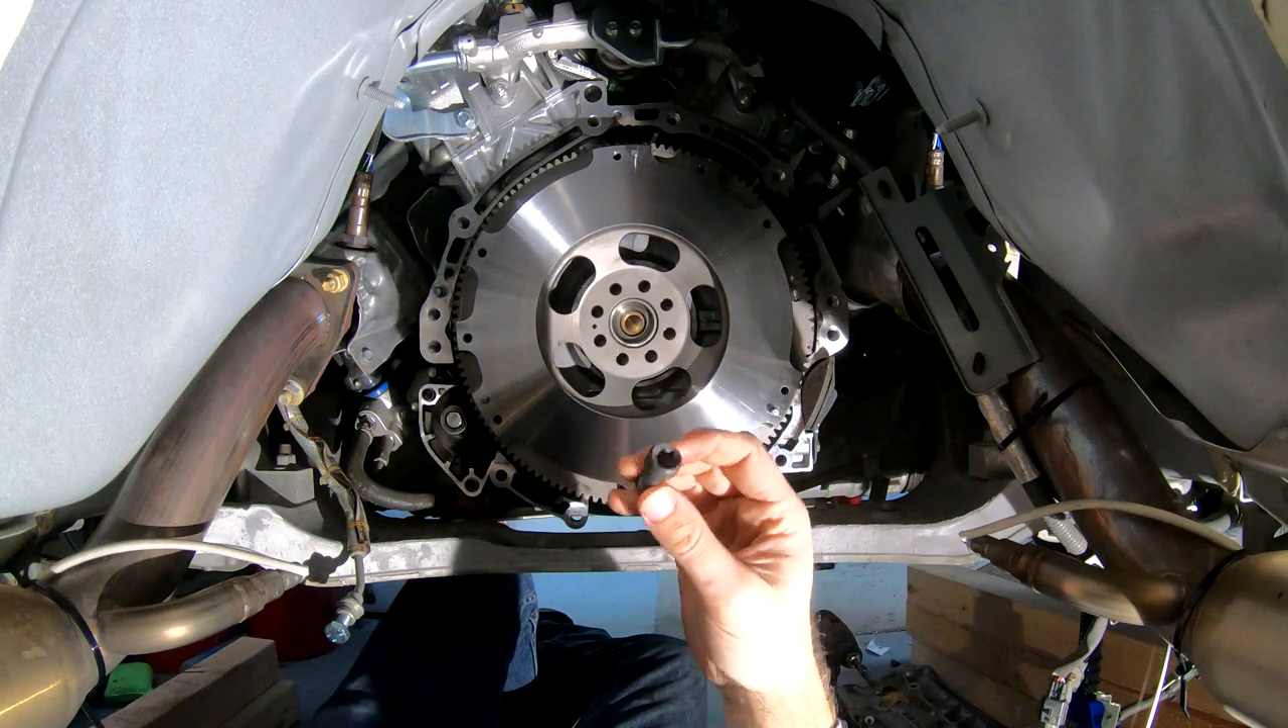All right, so now we've got that new flywheel positioned in place.